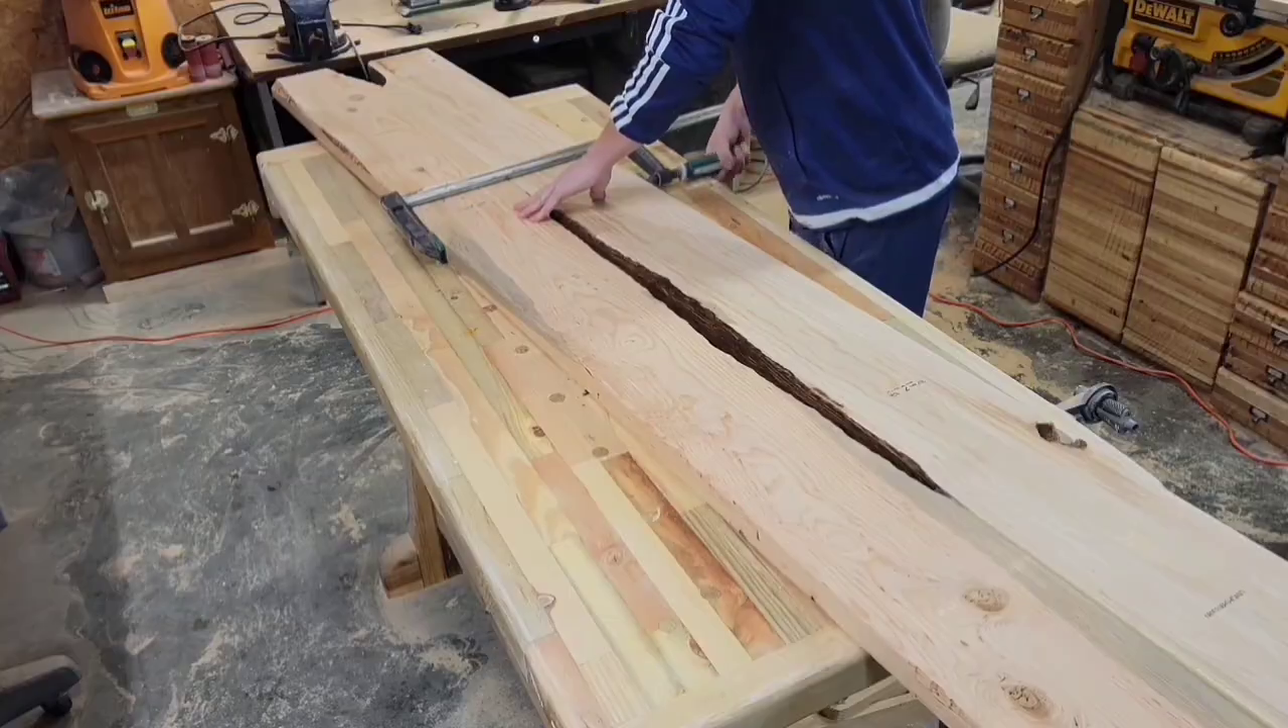But you can see there's a little bit of a gap in between those. The boards are a little warped so they don't go together quite right.